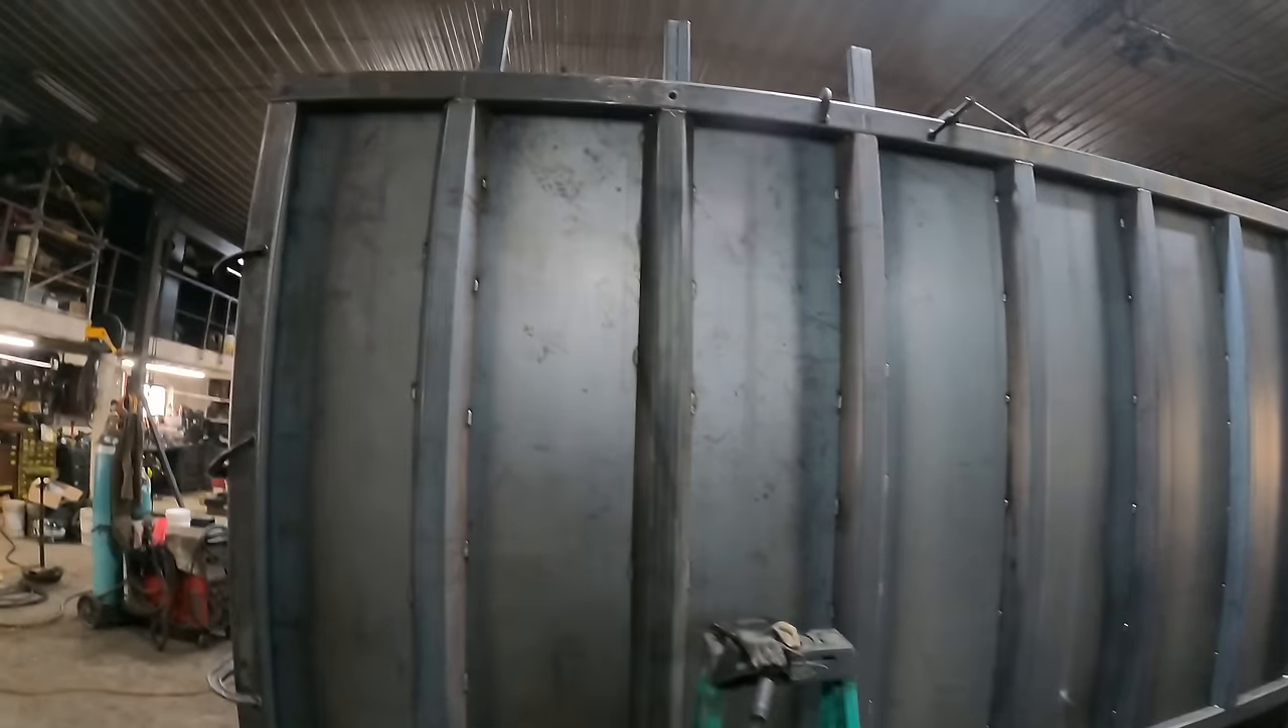All right all right we have all of the sheet metal tack welded to the posts.